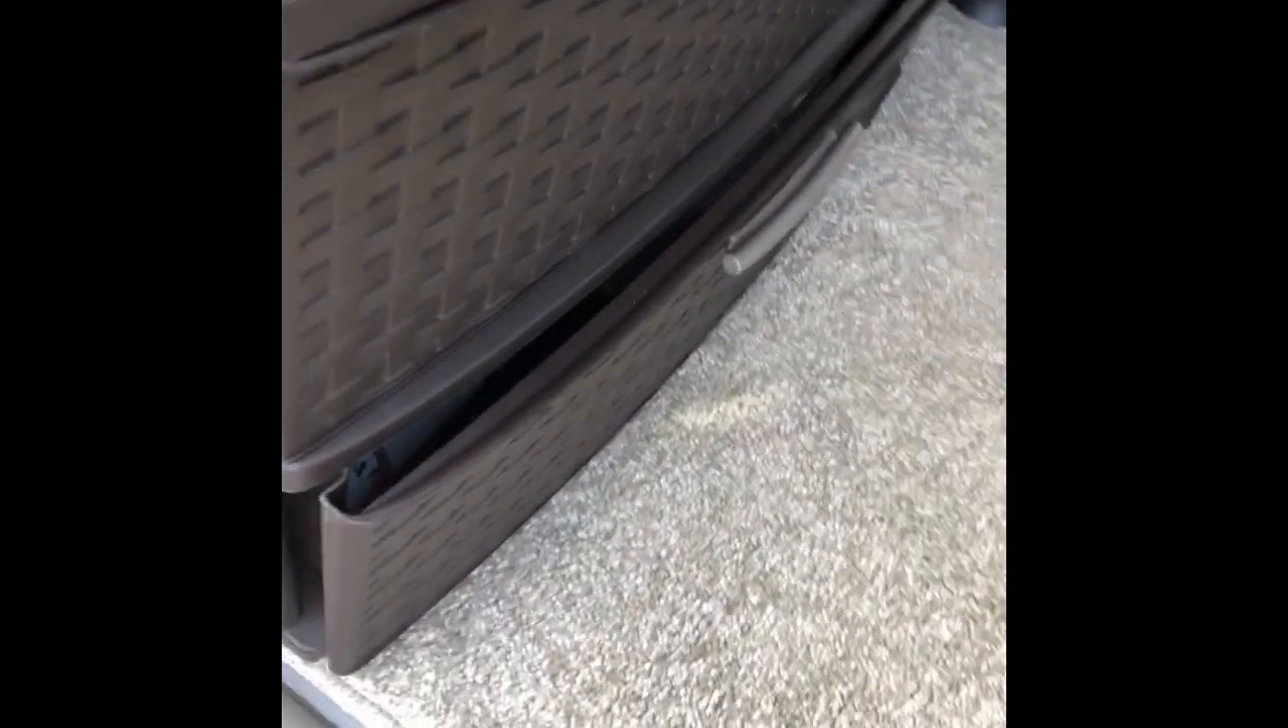The bottom drawer isn't going all the way in right now because the Toyota Sienna the bottom the floor of the Toyota Sienna is so uneven.